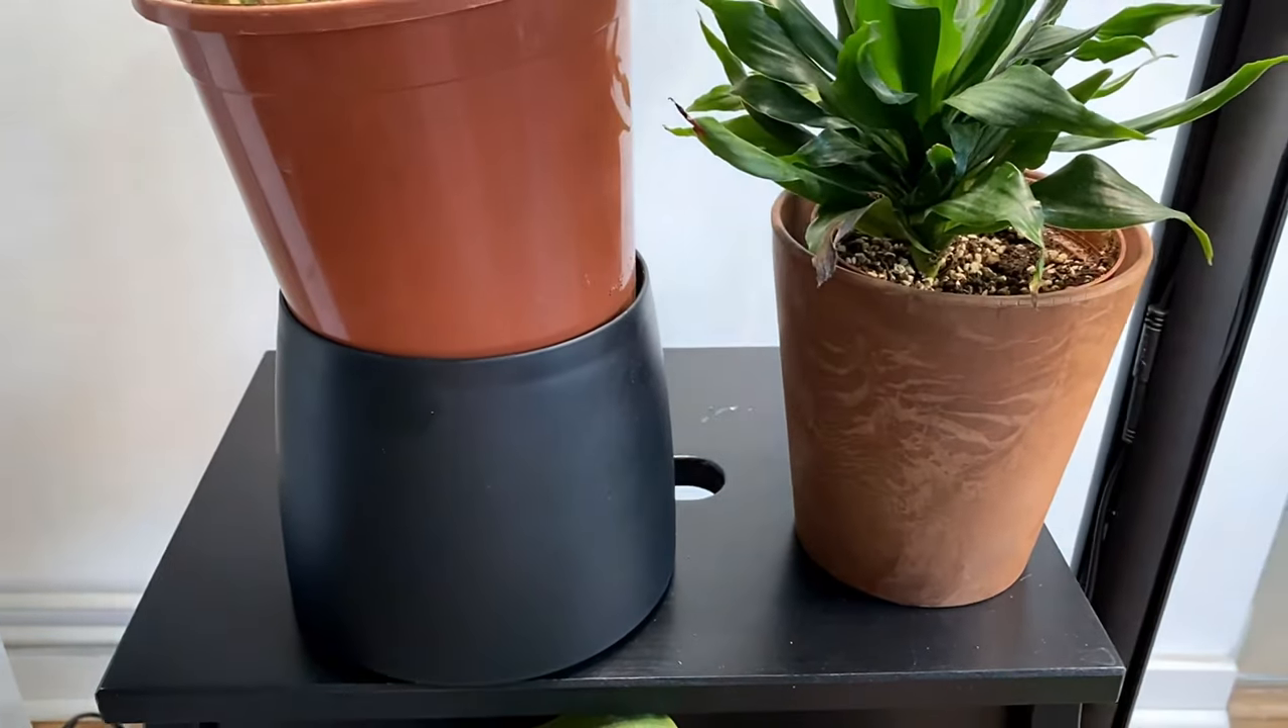I forgot to check my peace lily right here because as you can see it doesn't go in the pot.